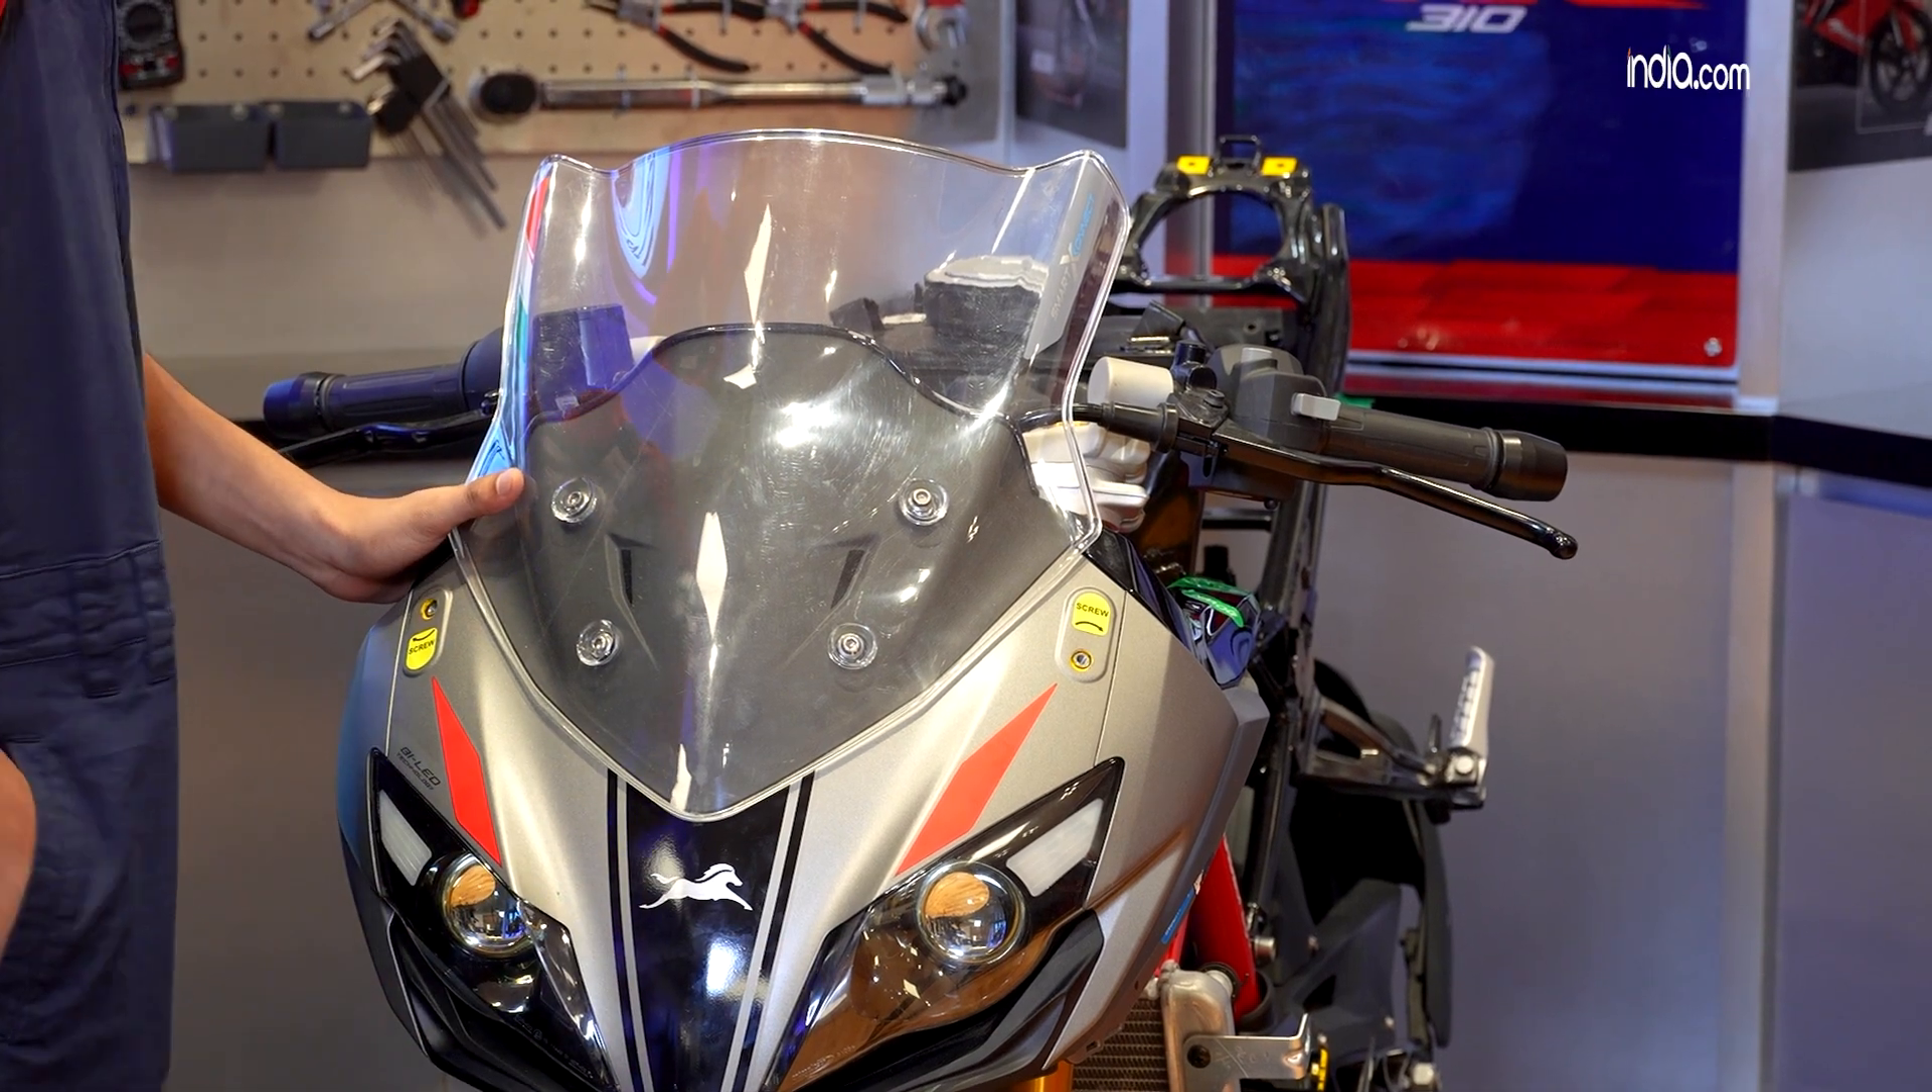So the headlight is in place and we're gonna put some screws and tighten up.